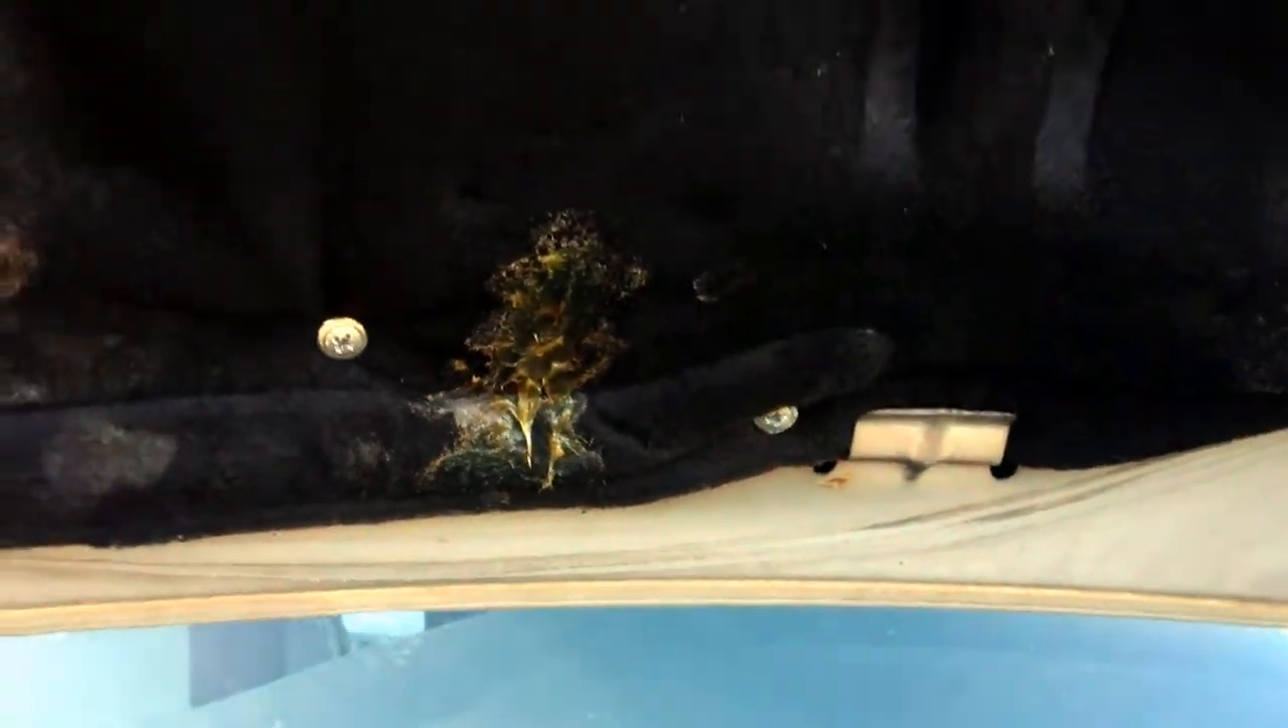J'ai mis deux vis ici pour maintenir contre le capot pour pas que ça tombe de trop.